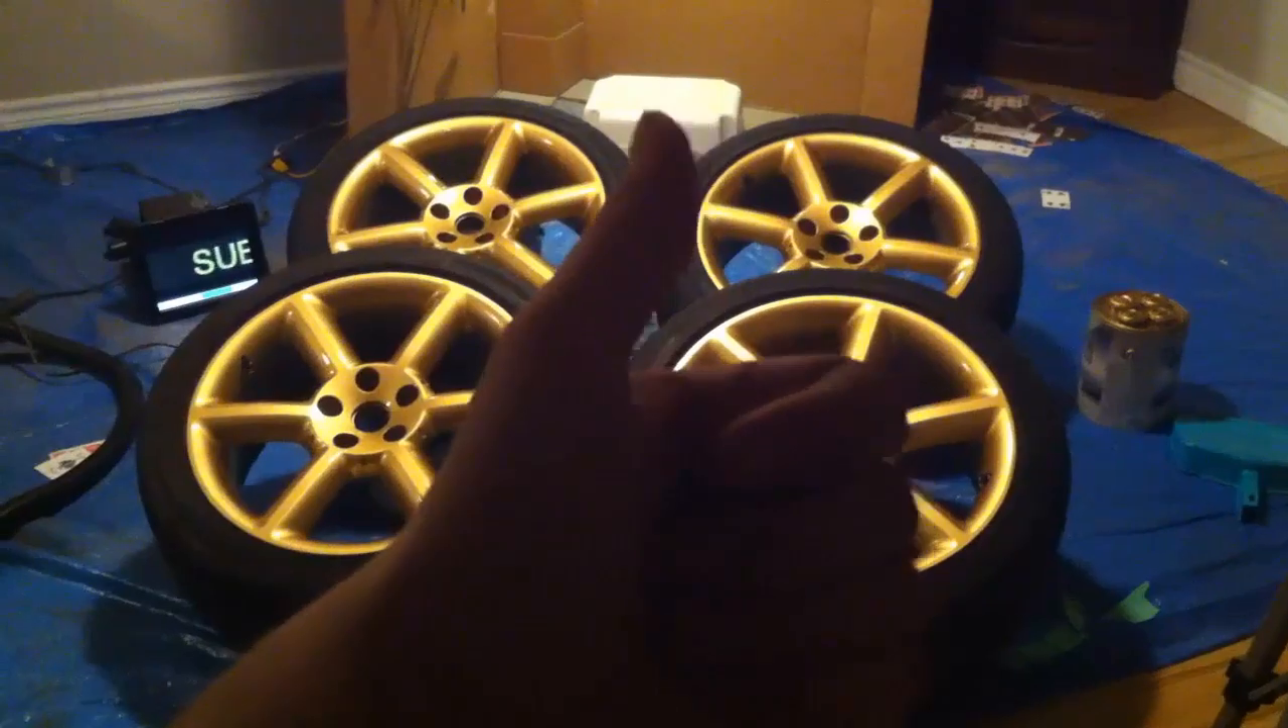I didn't put the, uh, center caps on just because I want everything to cure properly before I do that.